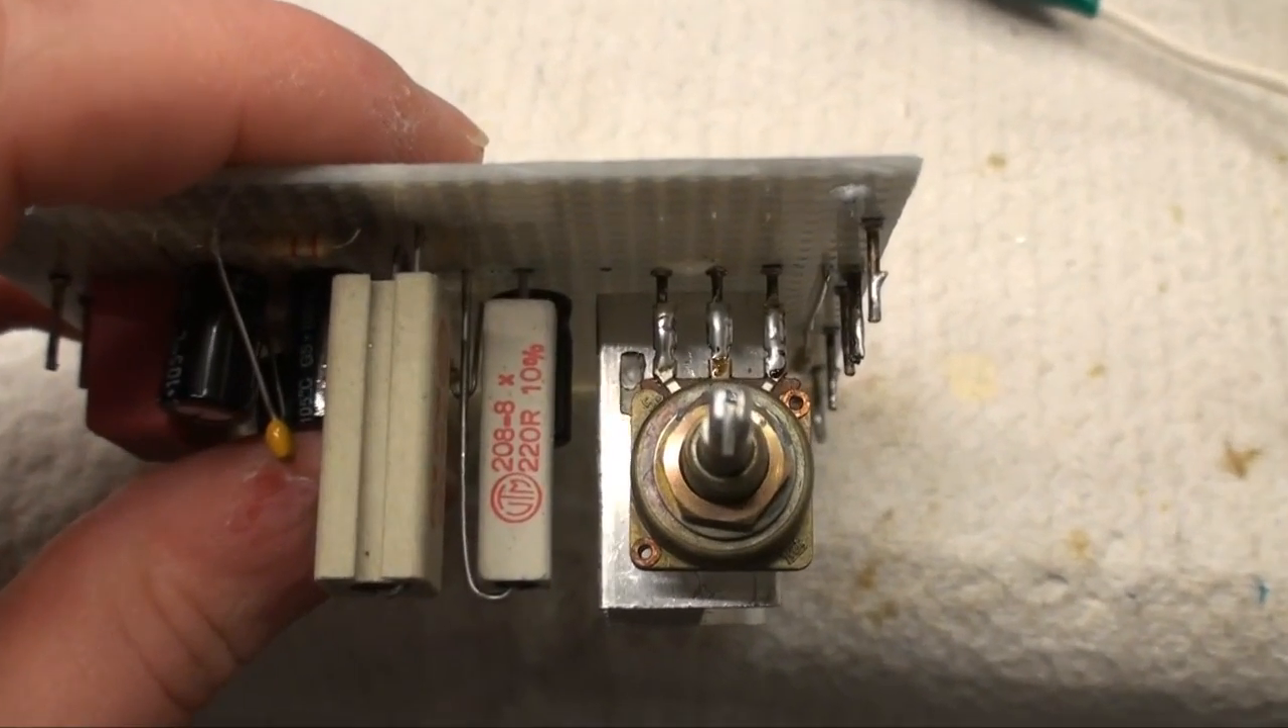What I have done is I cleaned up the wiring on here mounted the potentiometer and the resistor properly on the board as you can see.